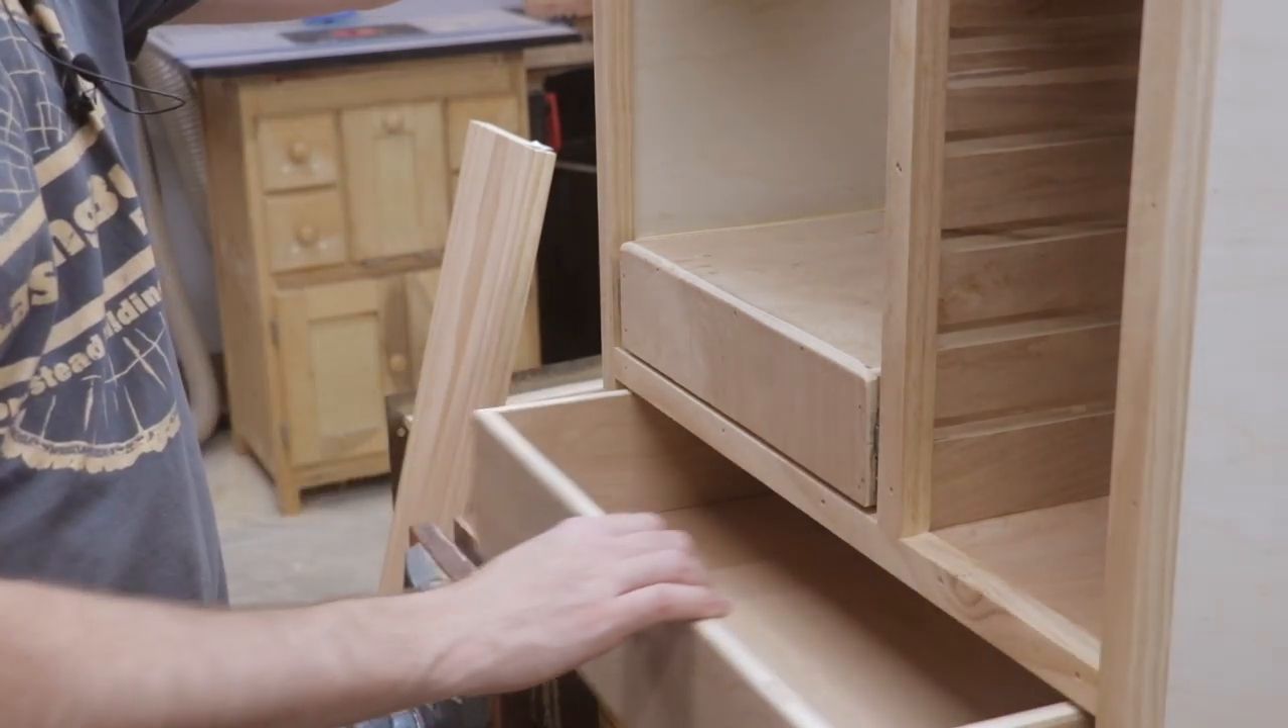So I've got the storage drawer in as well.